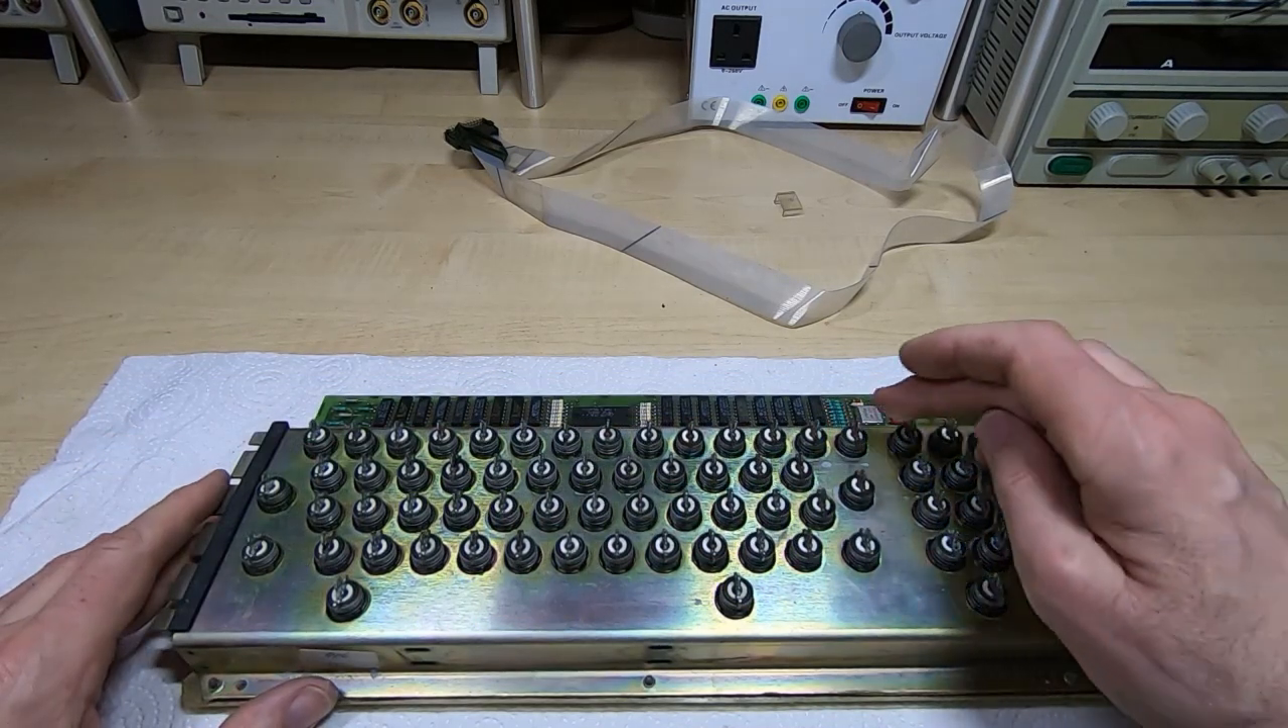Okay so that's the base of the keyboard reassembled.